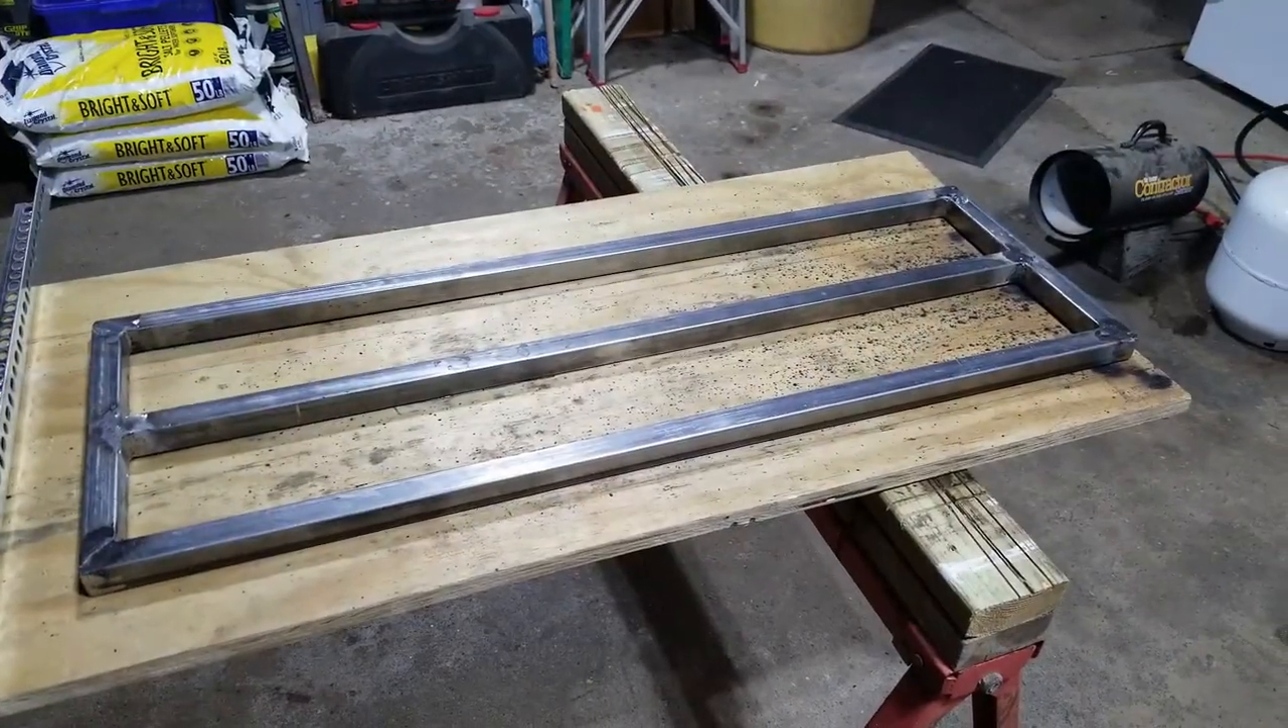Okay so we have our center brace welded and ground down and now it's to put our slotted angle on either side in the middle for our handle mount.